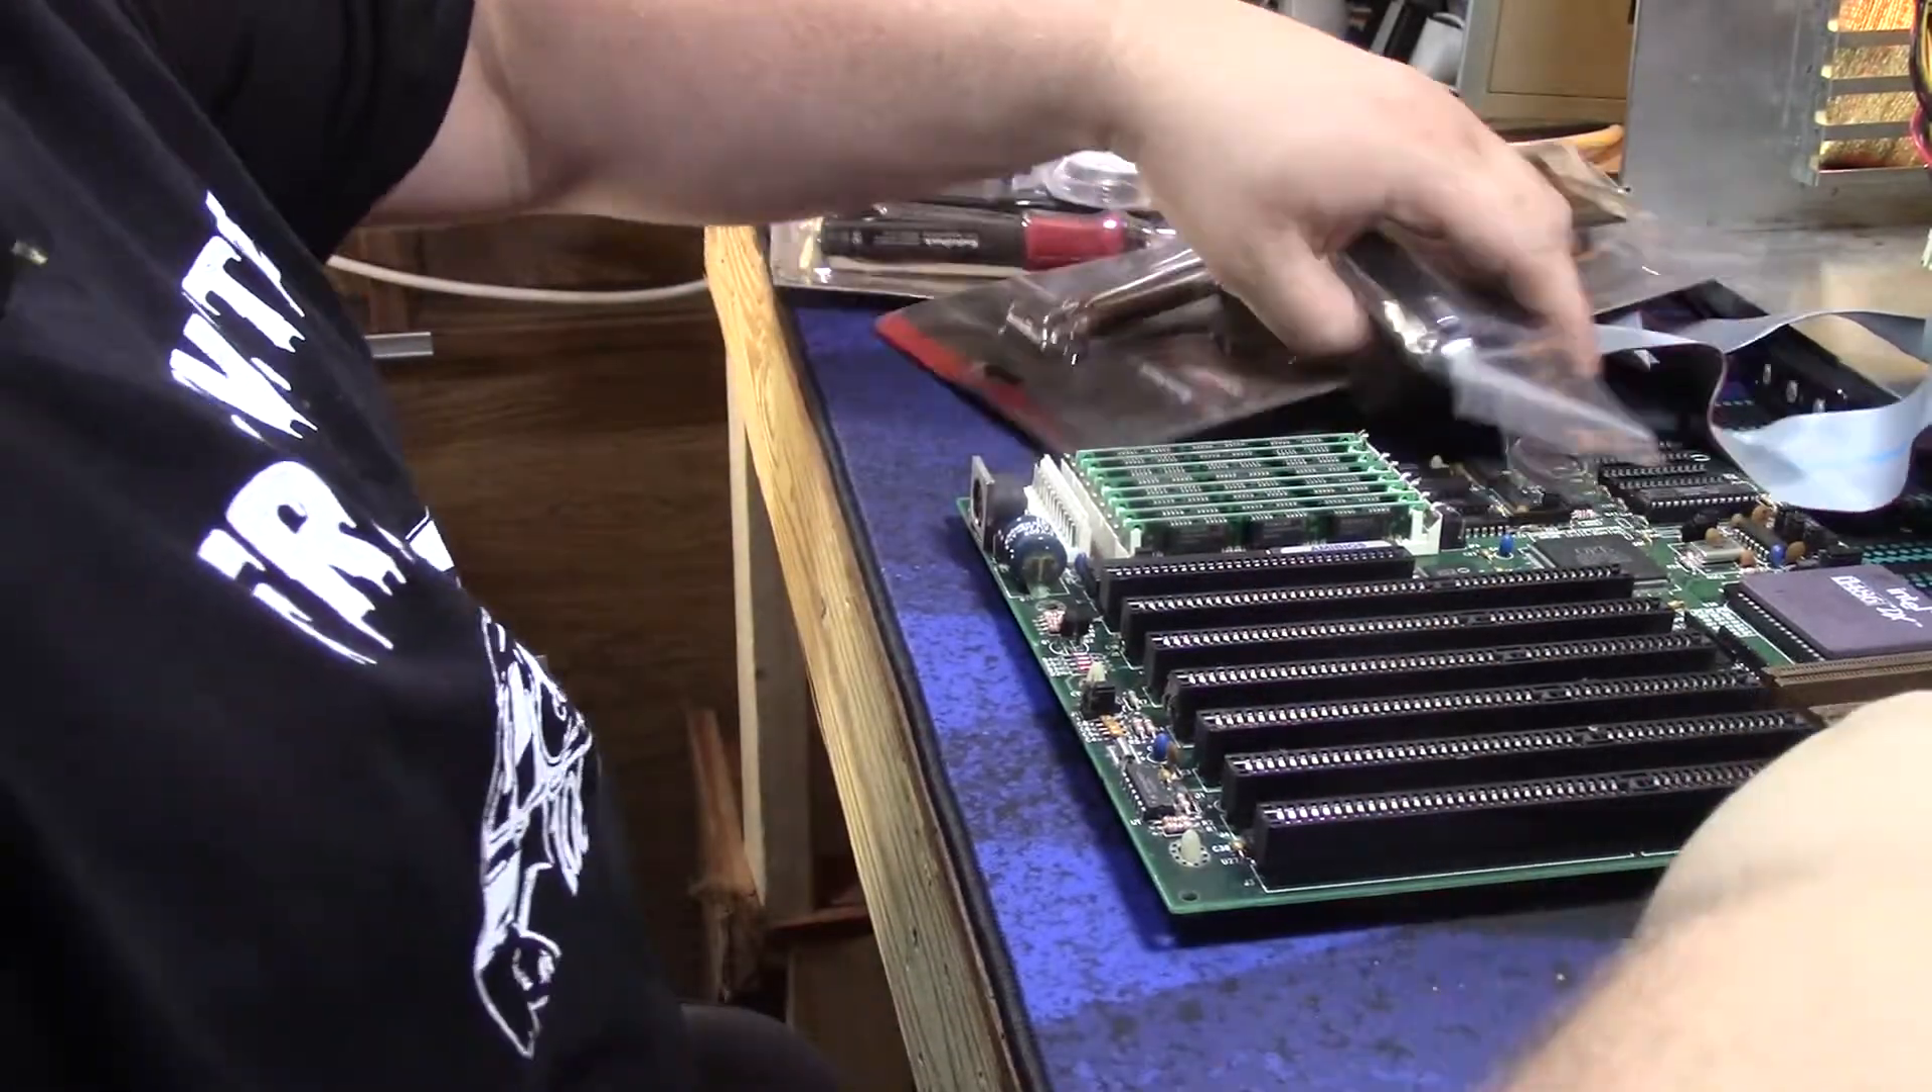Alright, so the motherboard is out of the case.